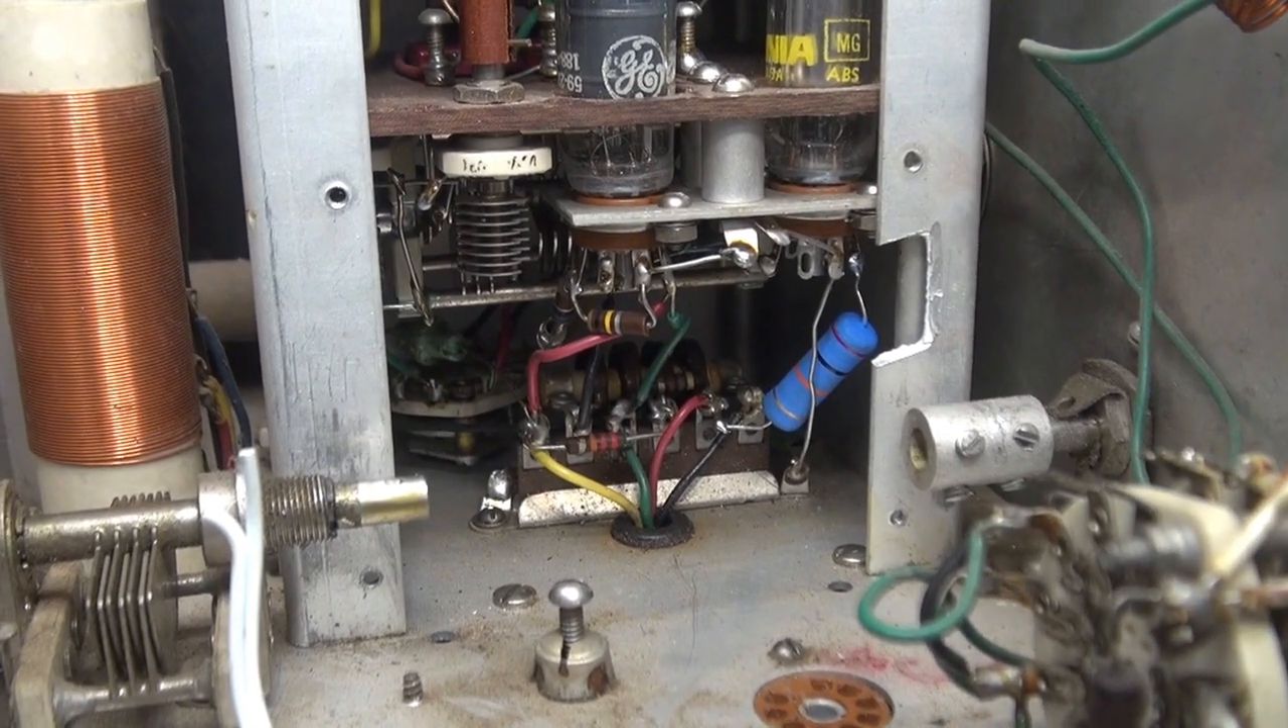All right, there is the new 20k resistor installed.